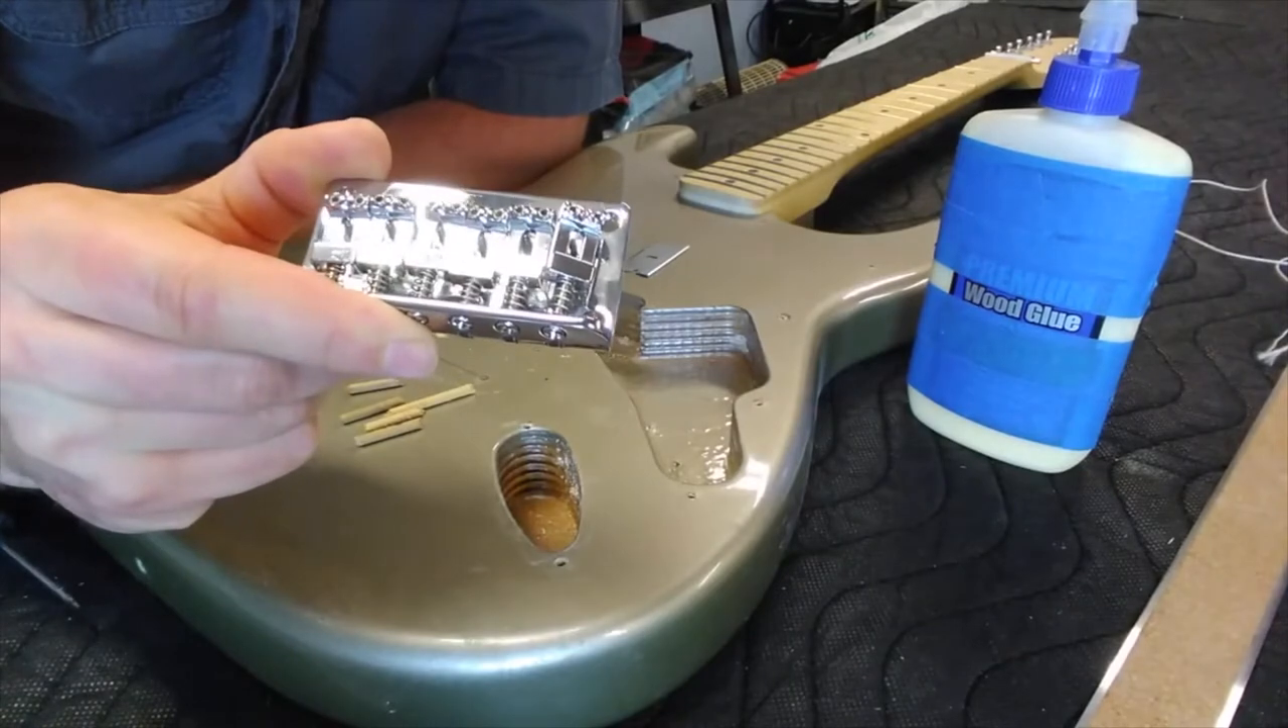I have taken the original six string bridge off of this guitar and this bridge had one two three four five different mounting screws holes that held it to the guitar.